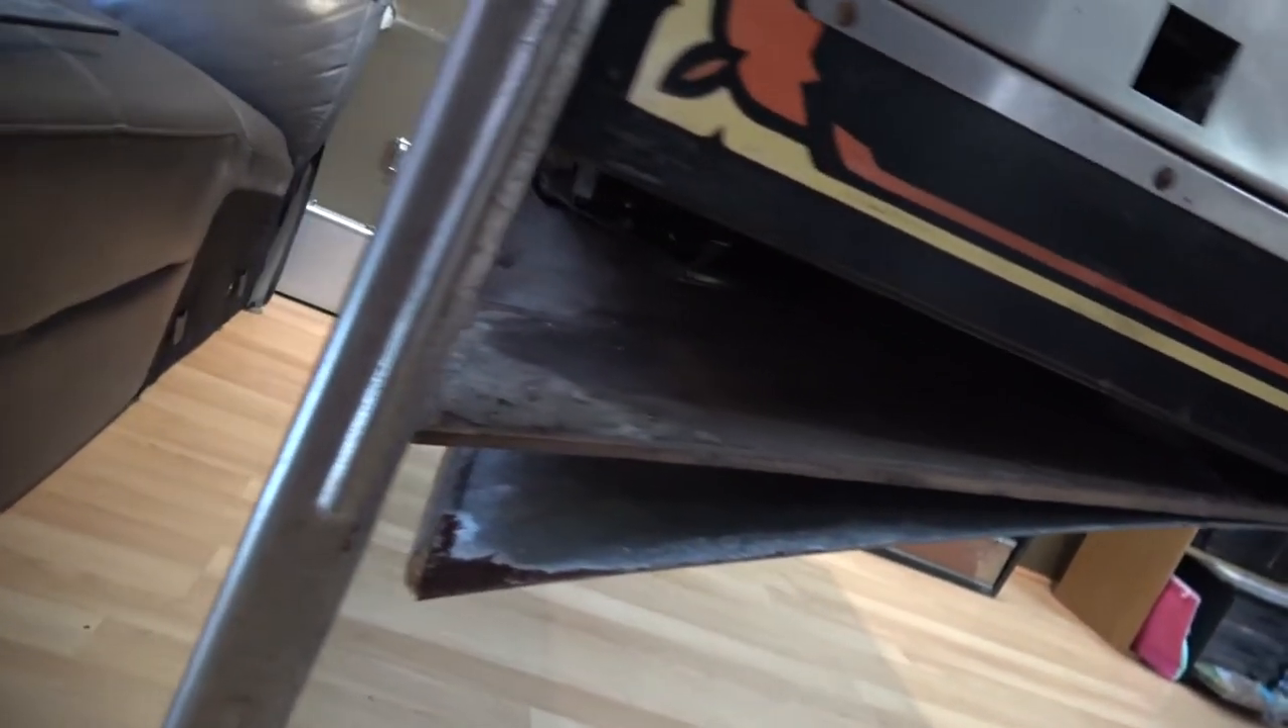But you can see down the bottom we have bigger problems. Because the base has come away.